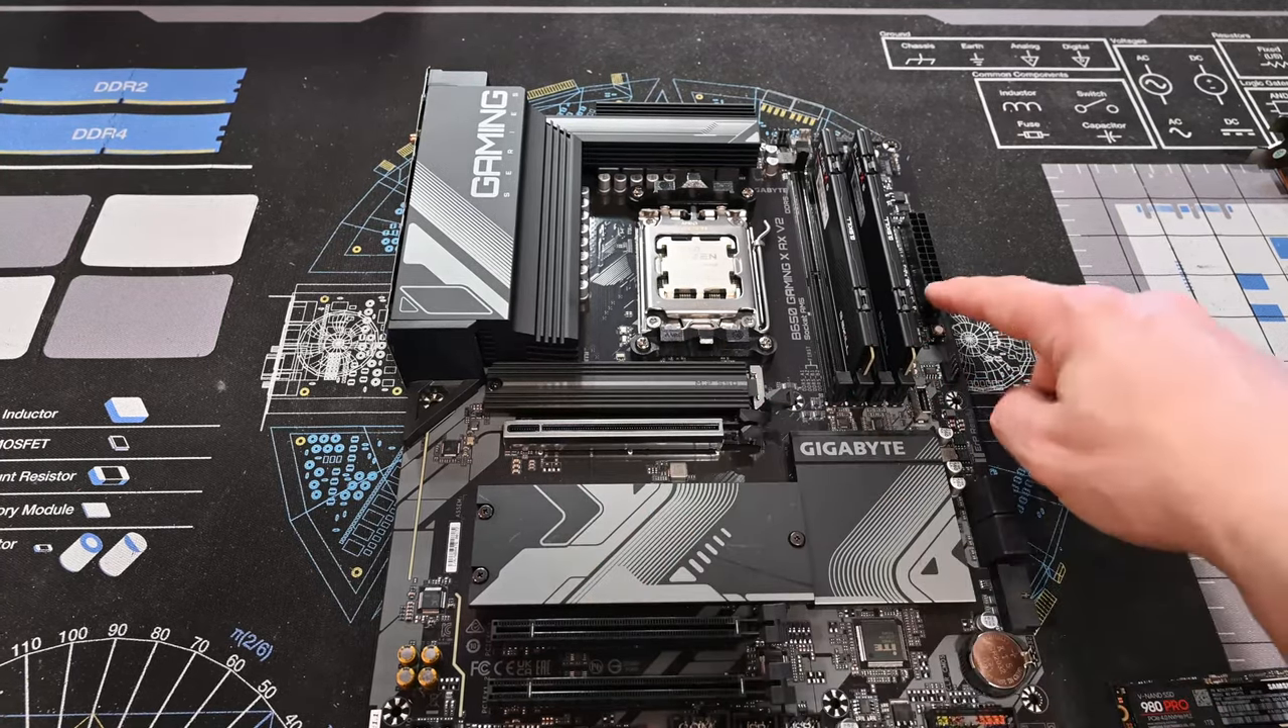We got the CPU and memory in.